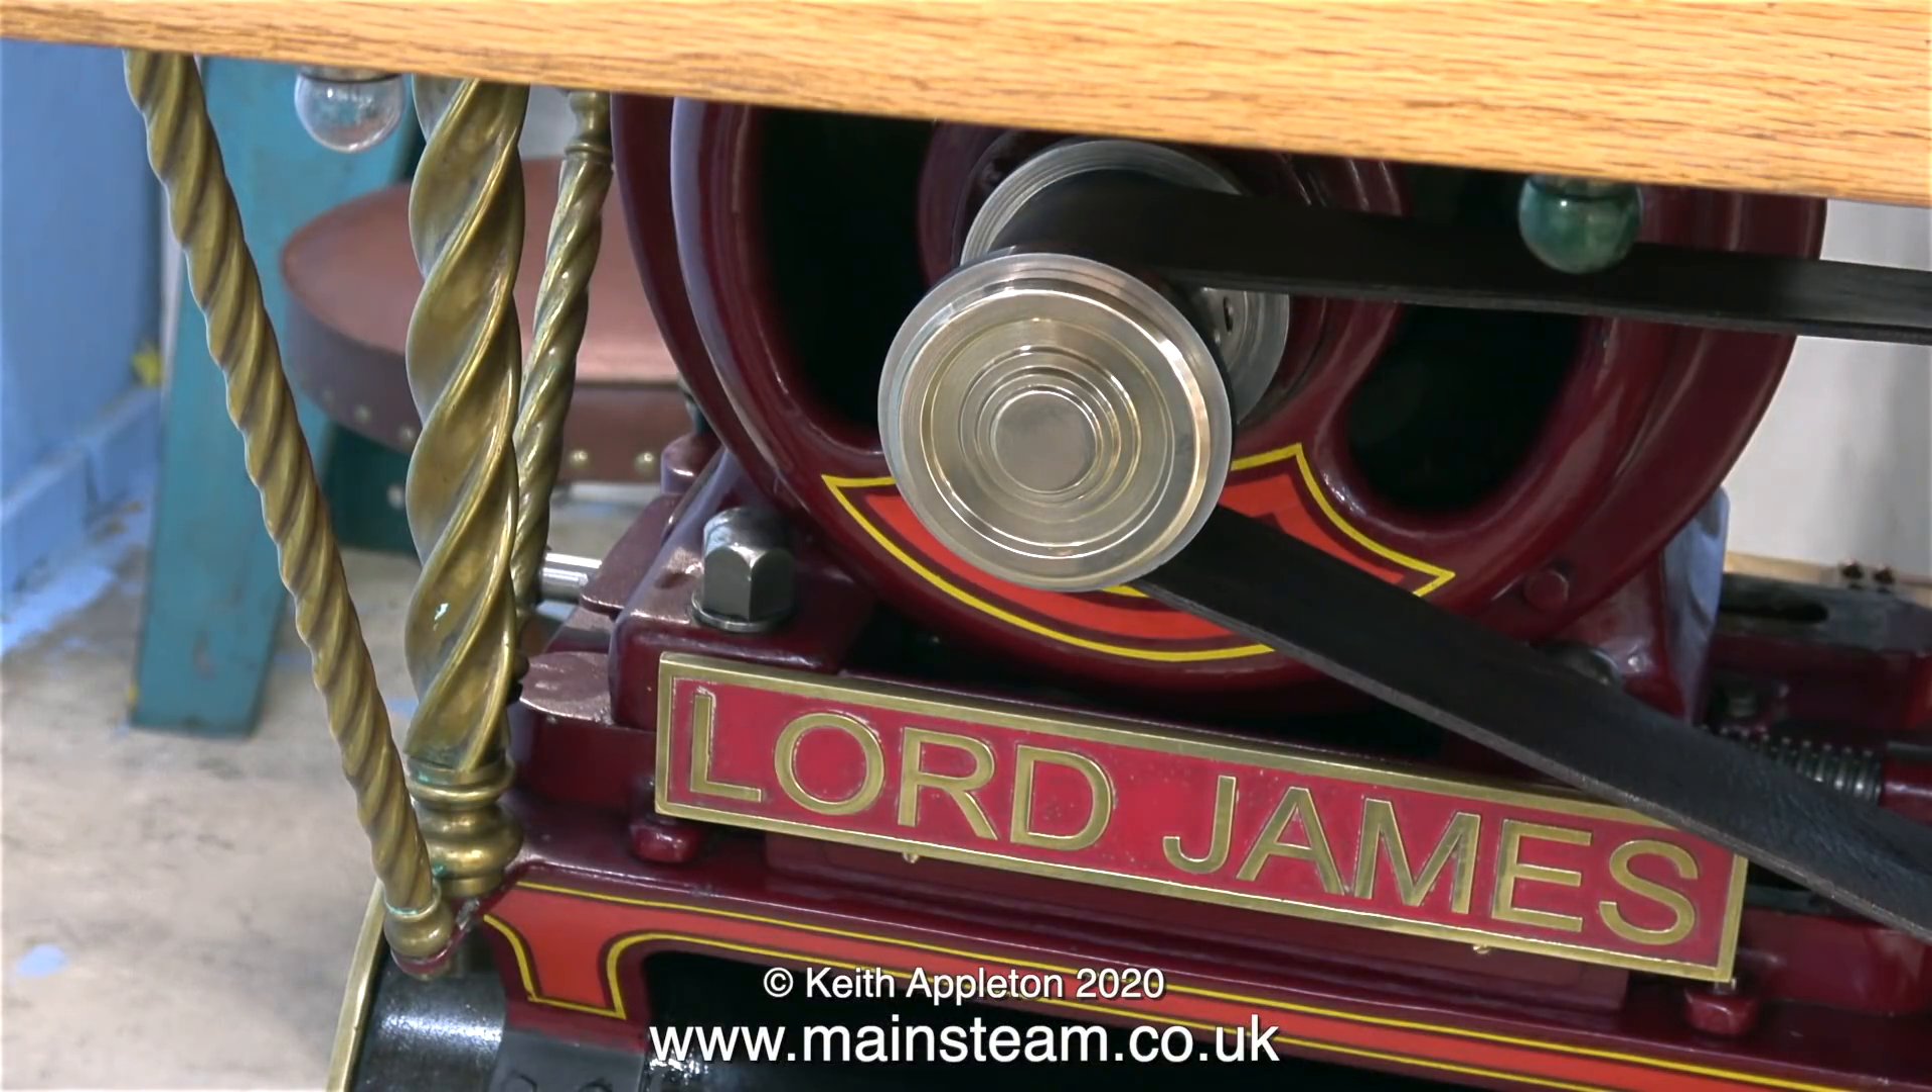Here's the pulley fitted back to the generator, and it's looking good.